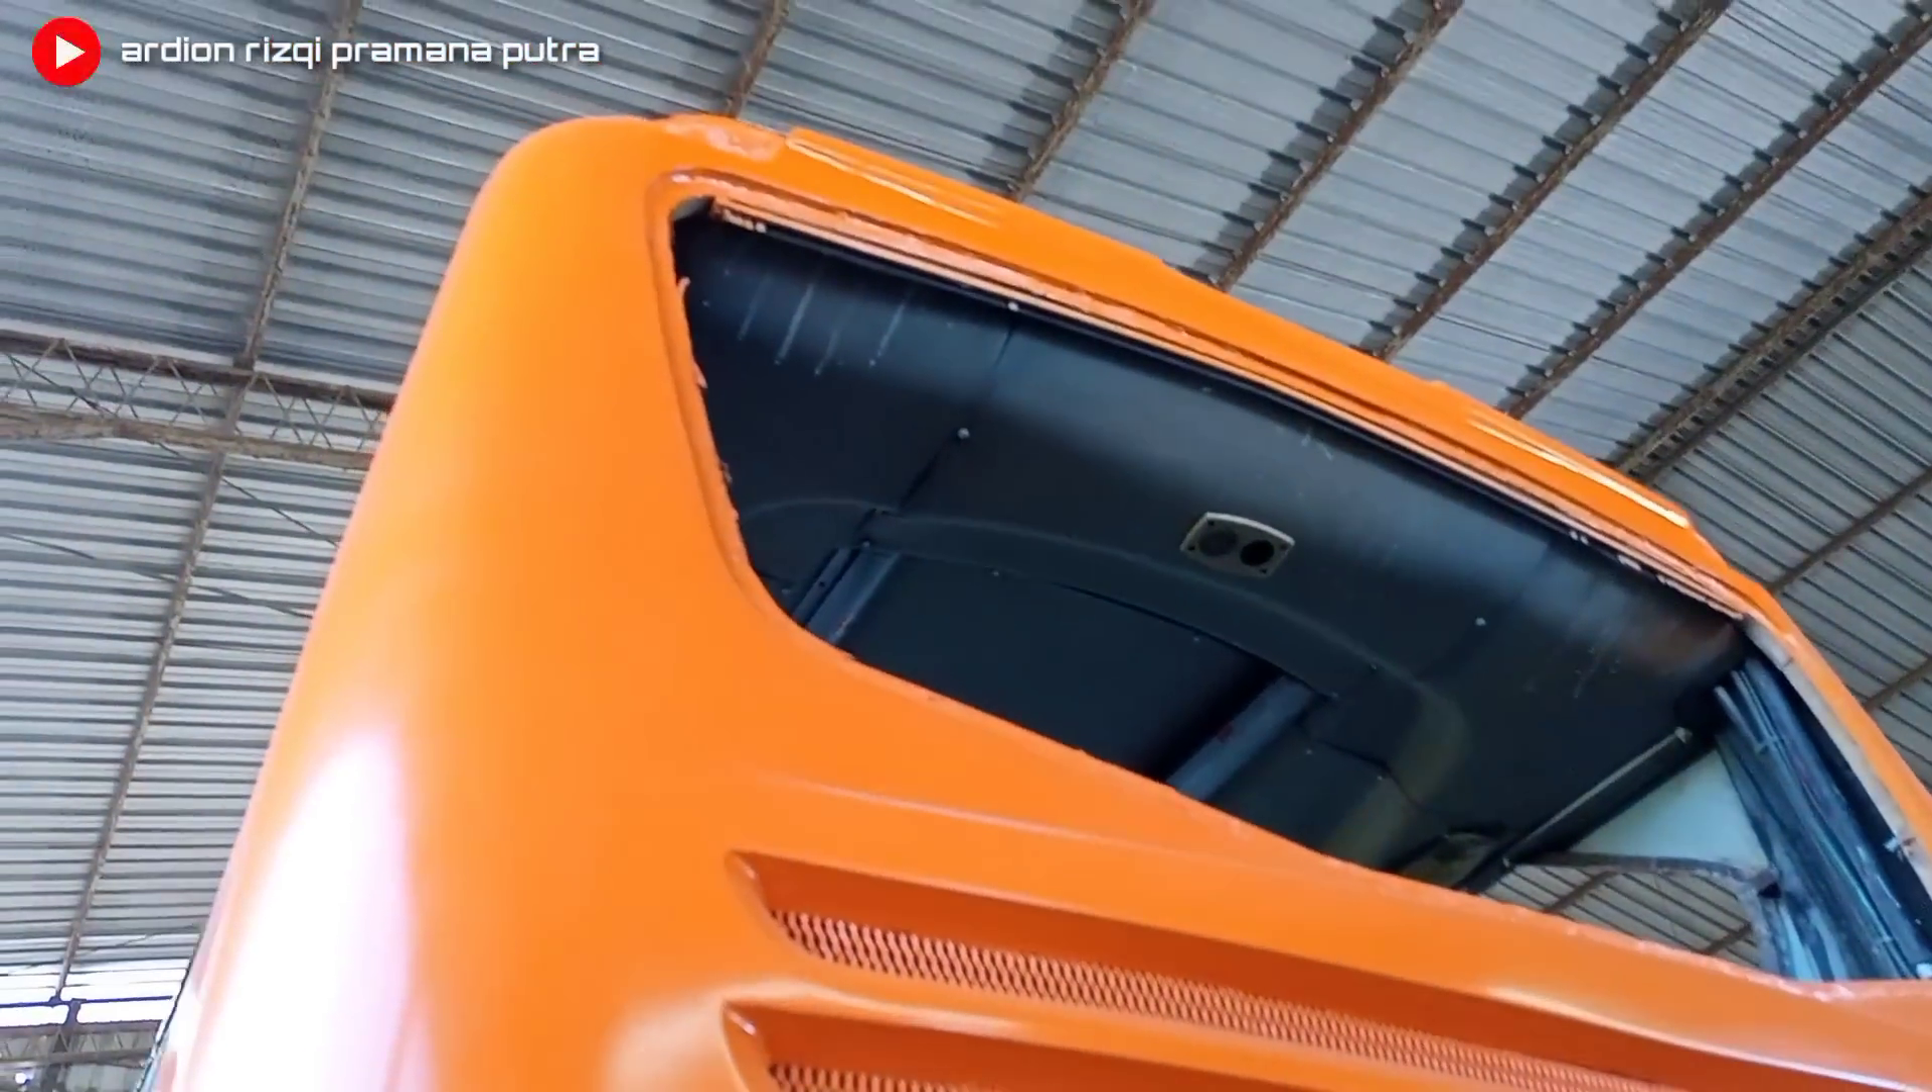Bagian belakangnya Sudah tampak CP3 Plus Kacanya Belum dipasang.